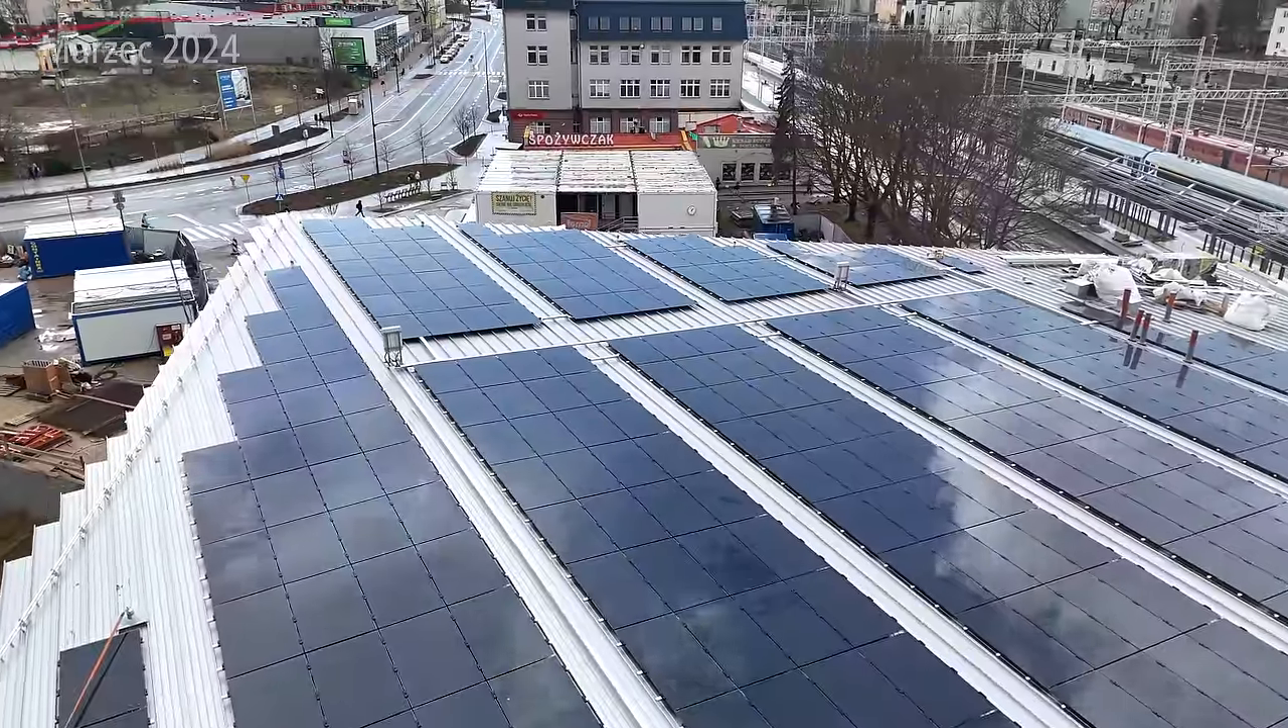Czyli pojawiły się już panele fotowoltaiczne na samej górze.